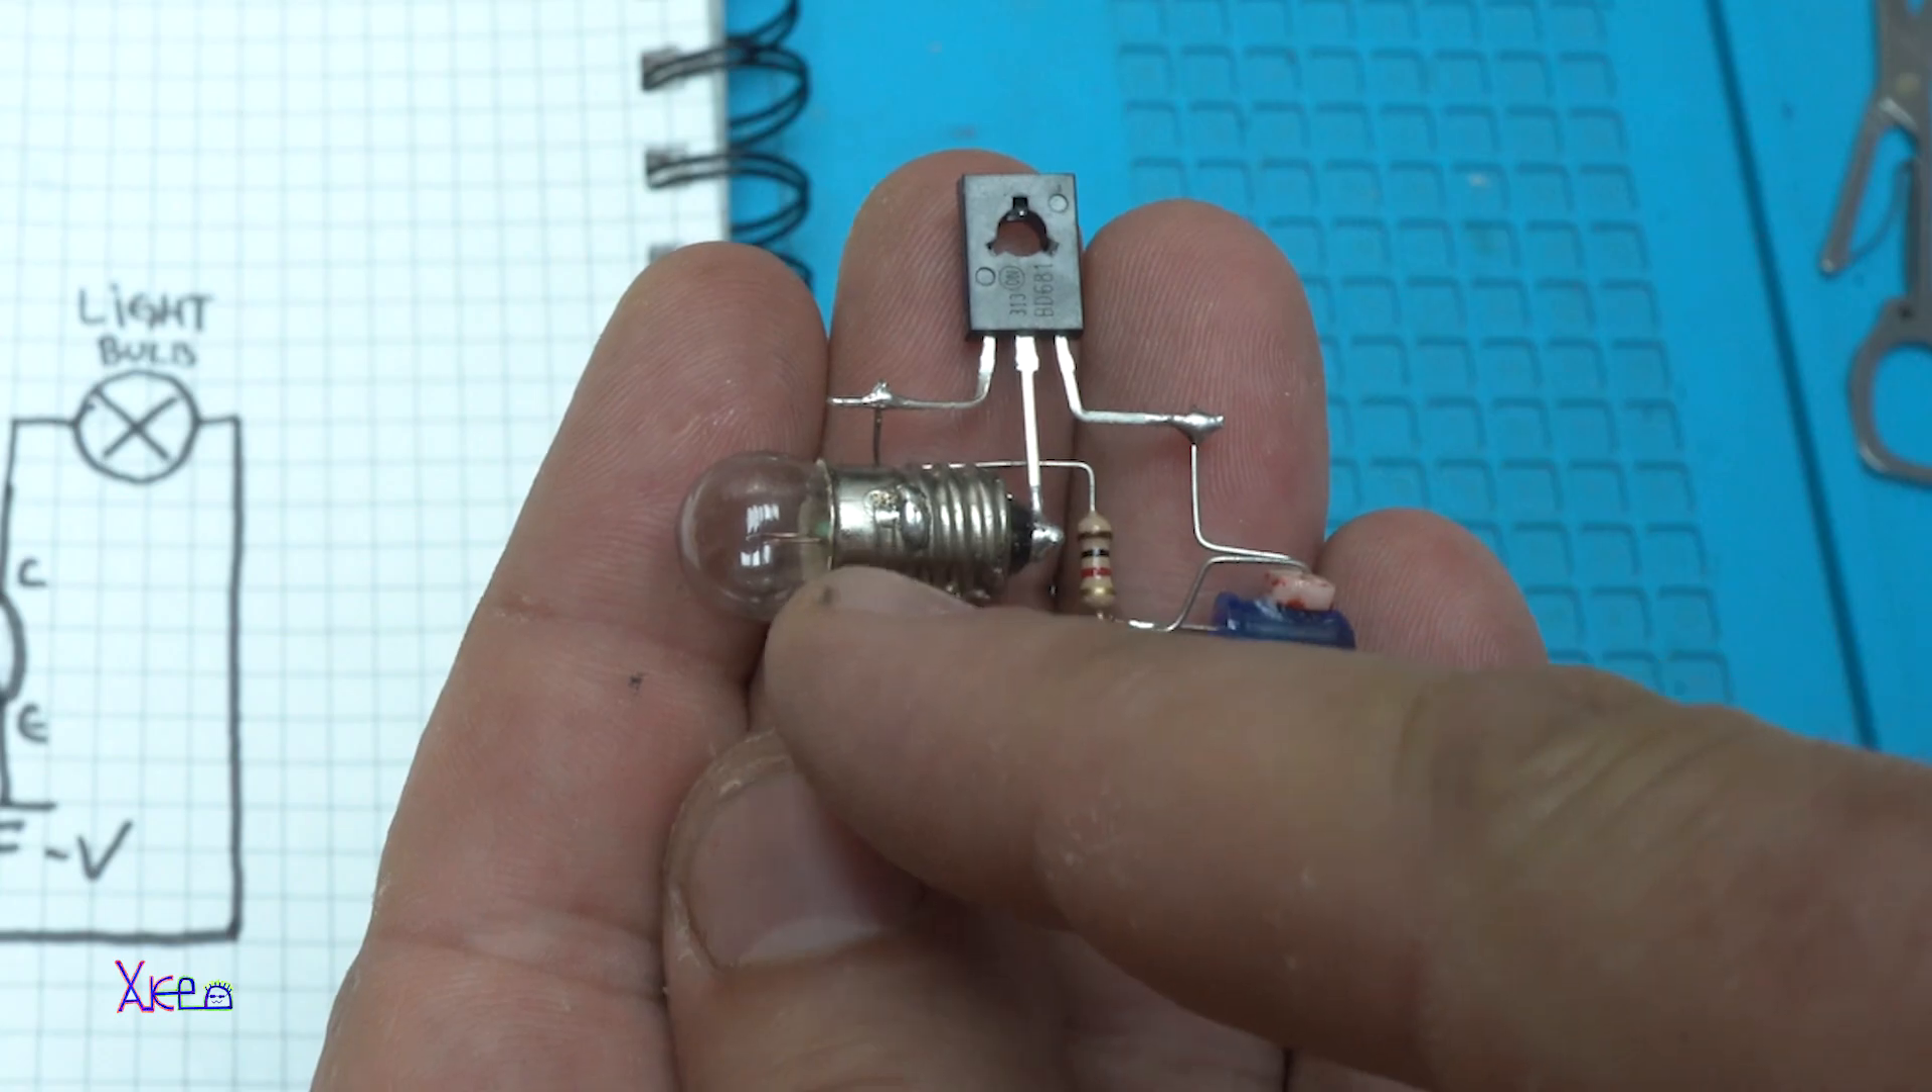And here it is the whole circuit soldered in free form, the light bulb, the transistor.